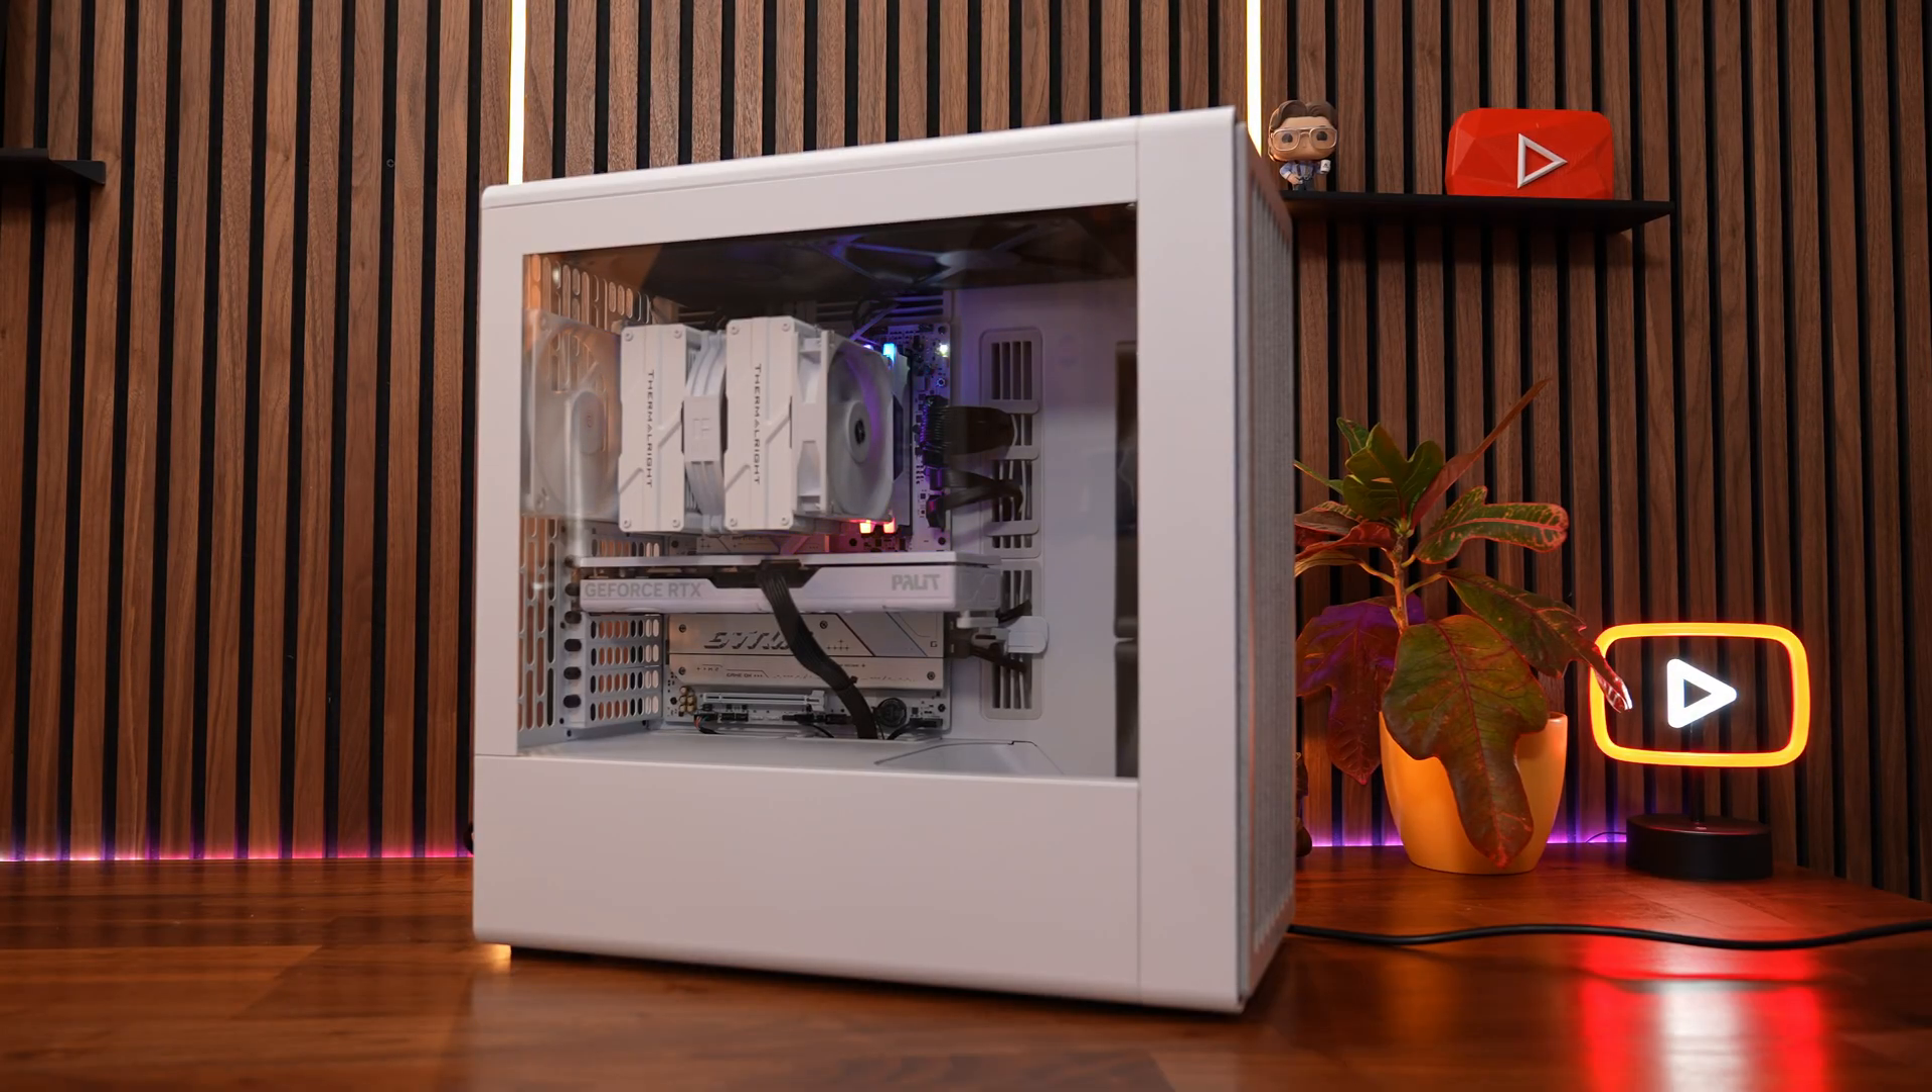At this point the CPU cooler is already set up.